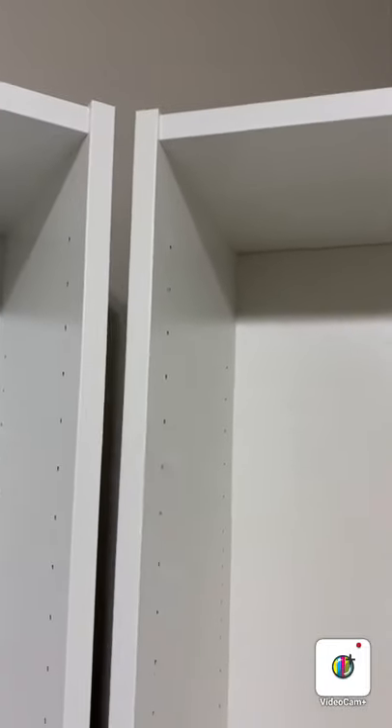So the bottom part is even the two side units are pretty much level but I am faced with a problem on the top where neither side butts up against the other one.